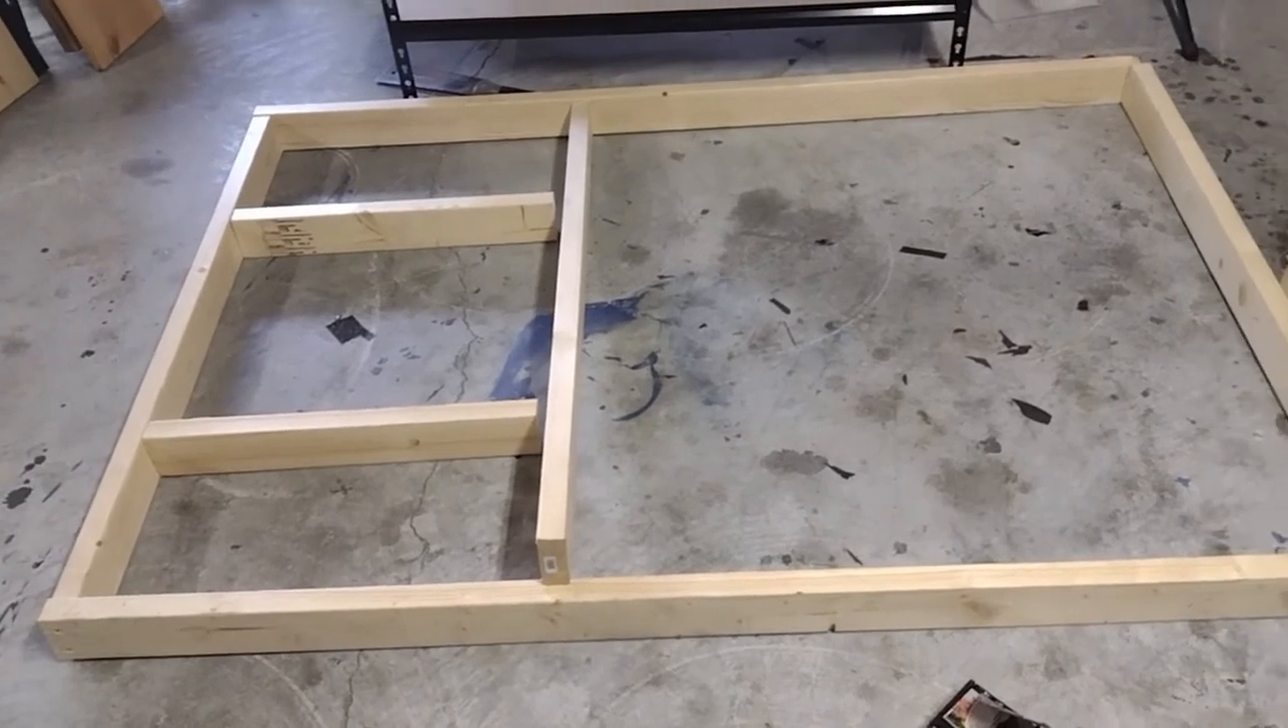You can see where I've started to put the ribs in.